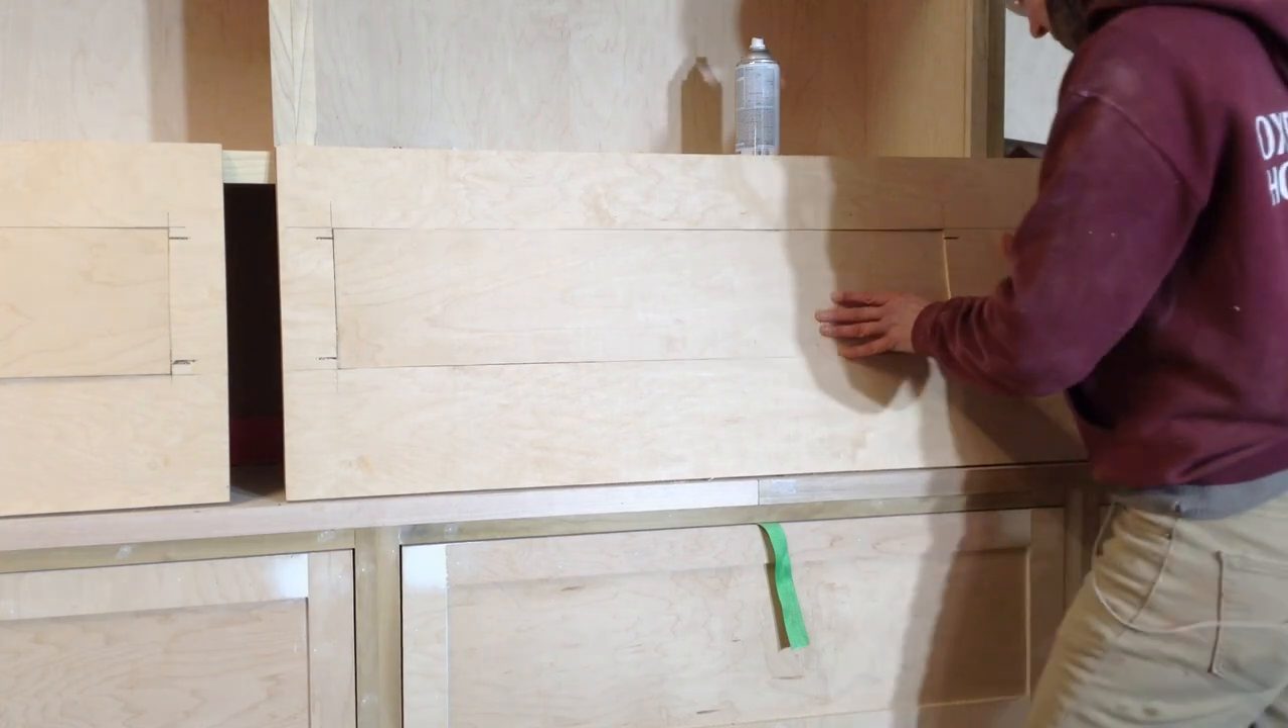And then those are just the inset panels in place.